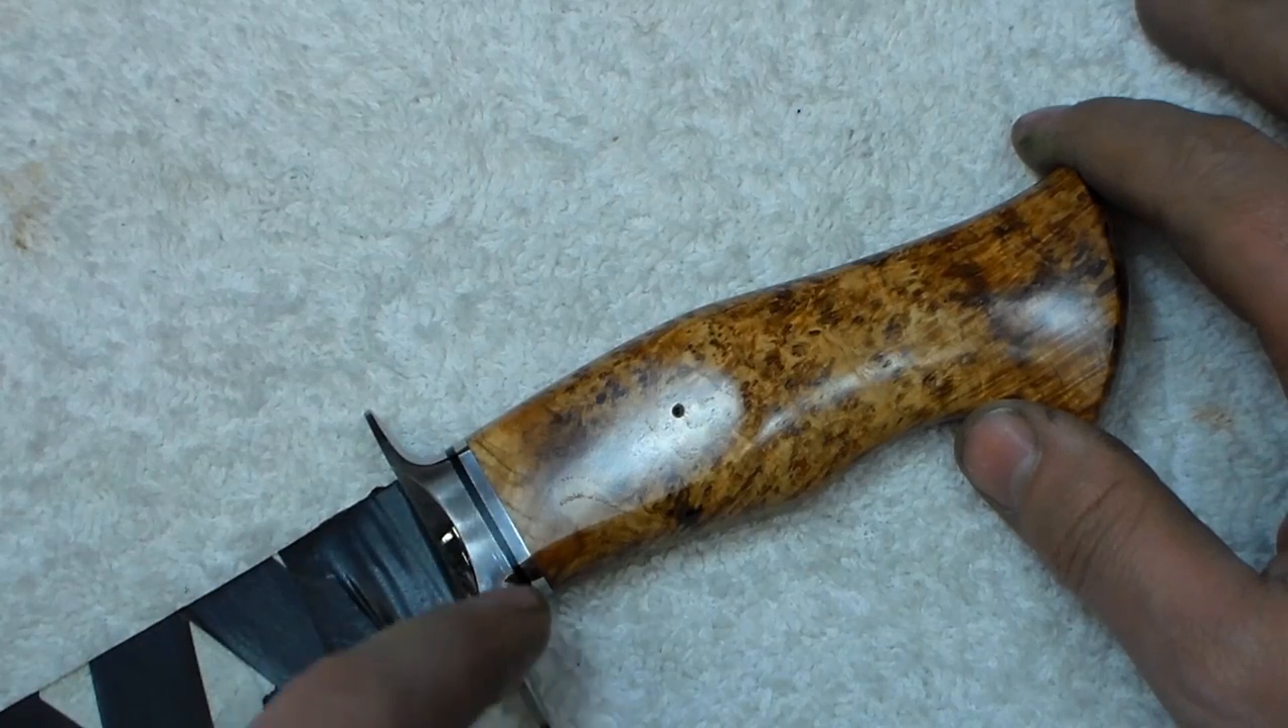Everything on this knife is done now, except for the pin, and then going around, doing the final satin finish around the perimeter of the guard.